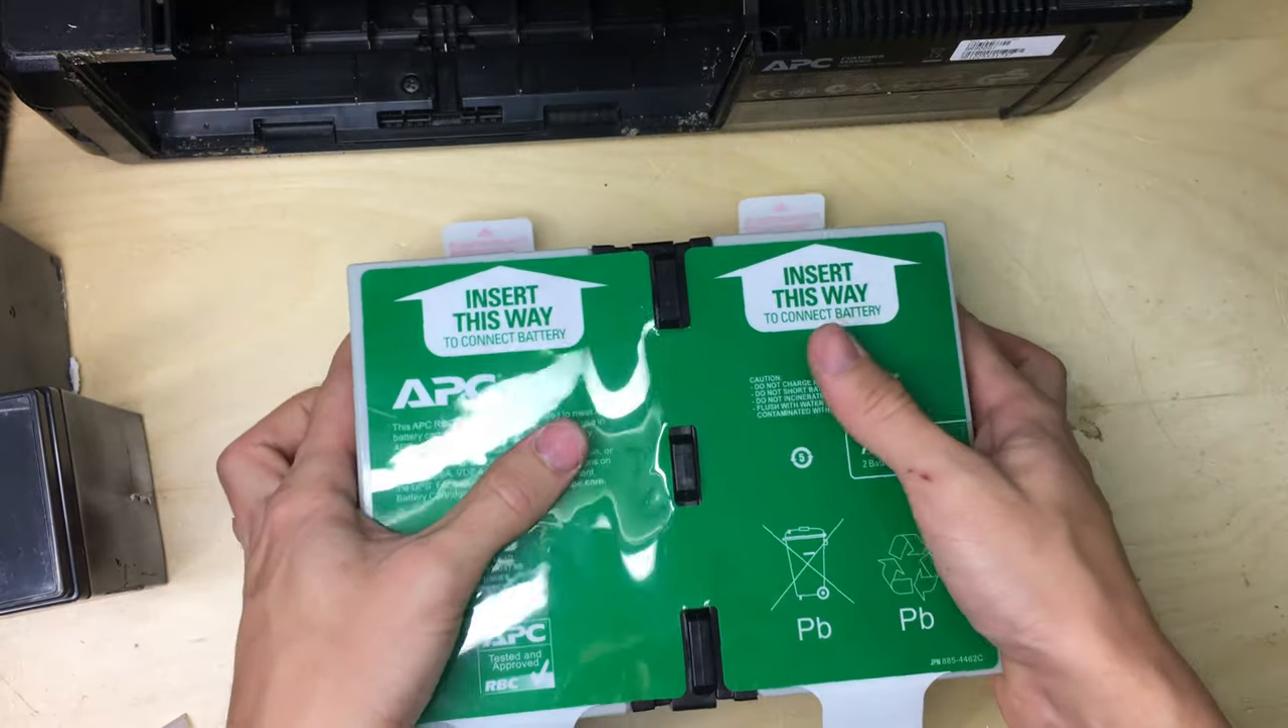There's a new battery pack made and ready to slot in.